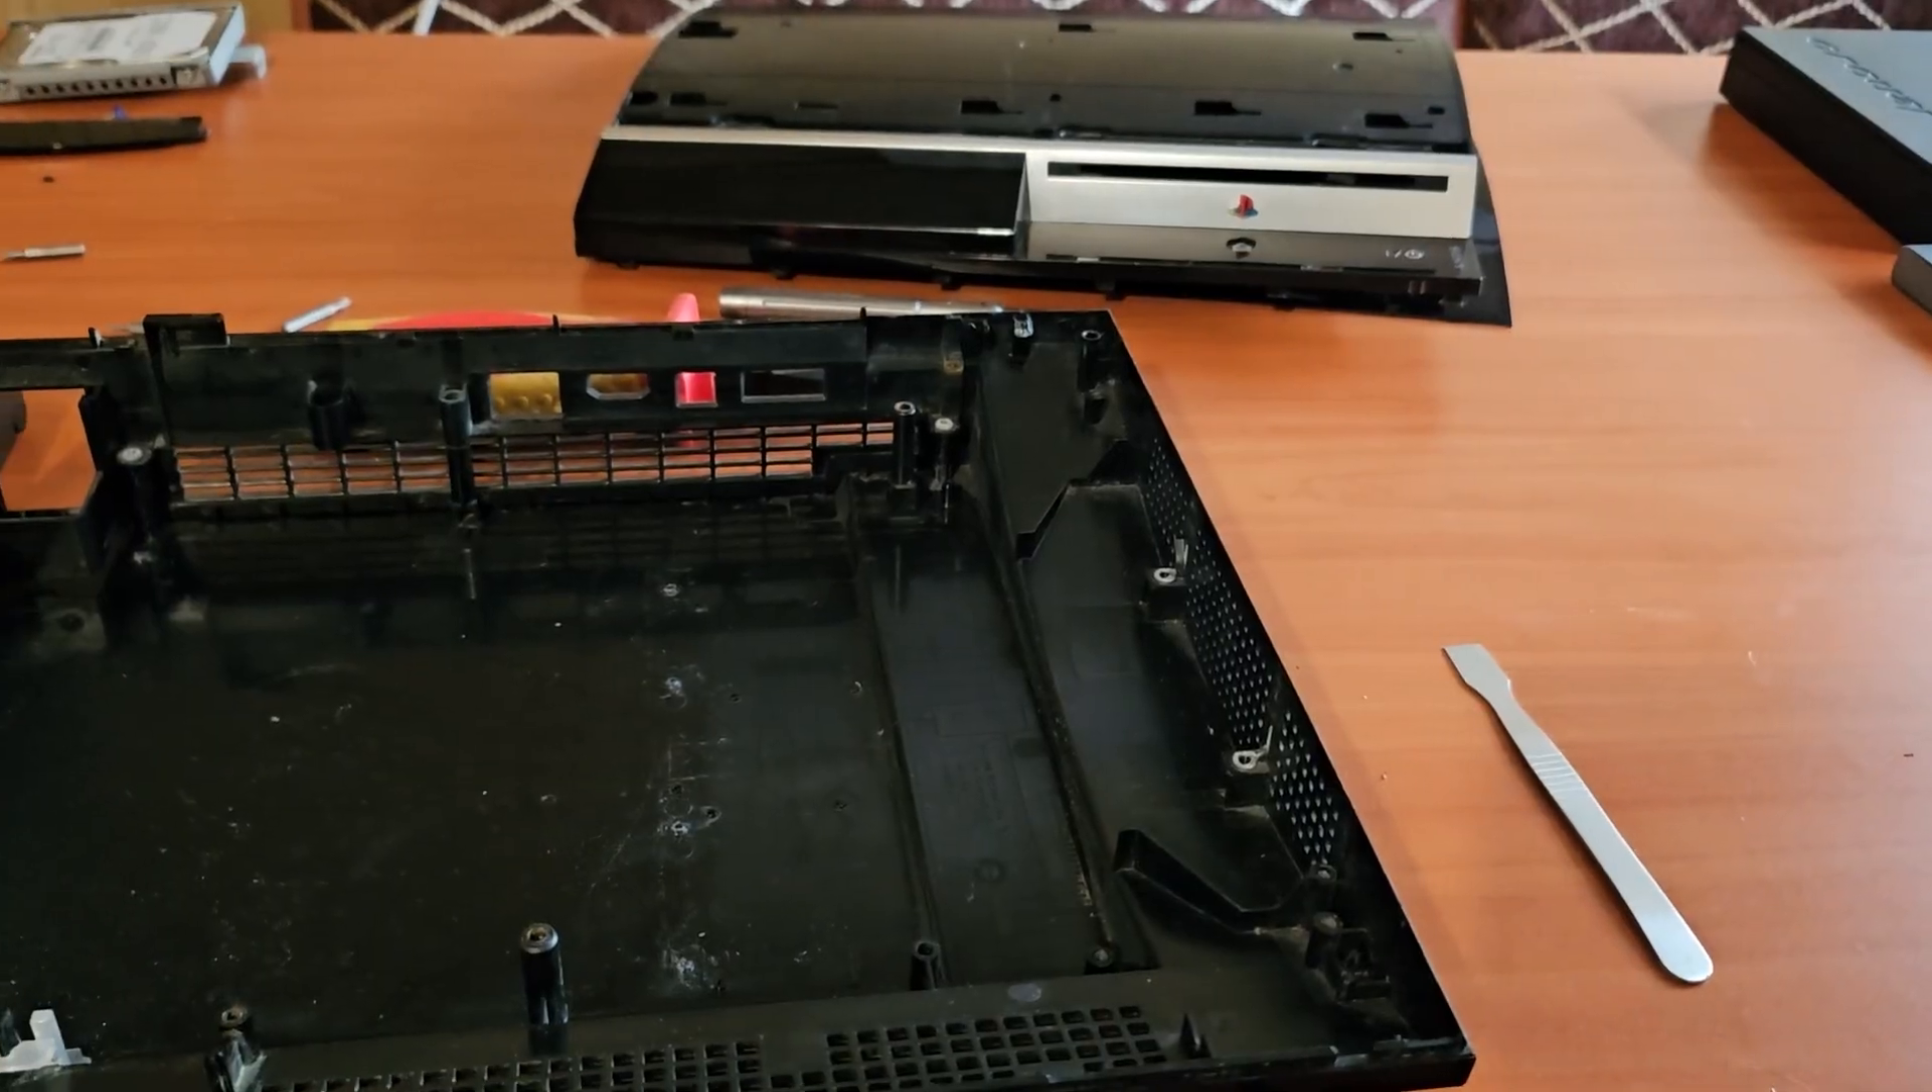Well, well, well, it seems like the console is finally fully disassembled.